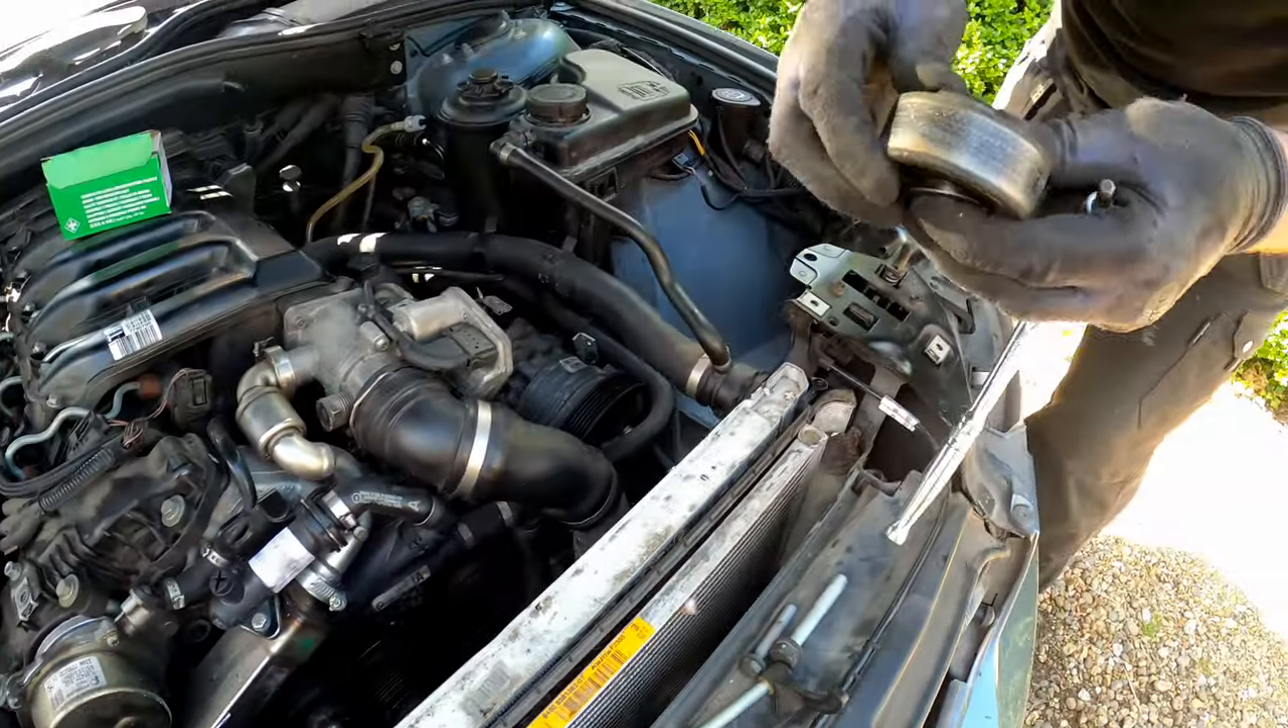And there we go there is the old idler pulley removed.